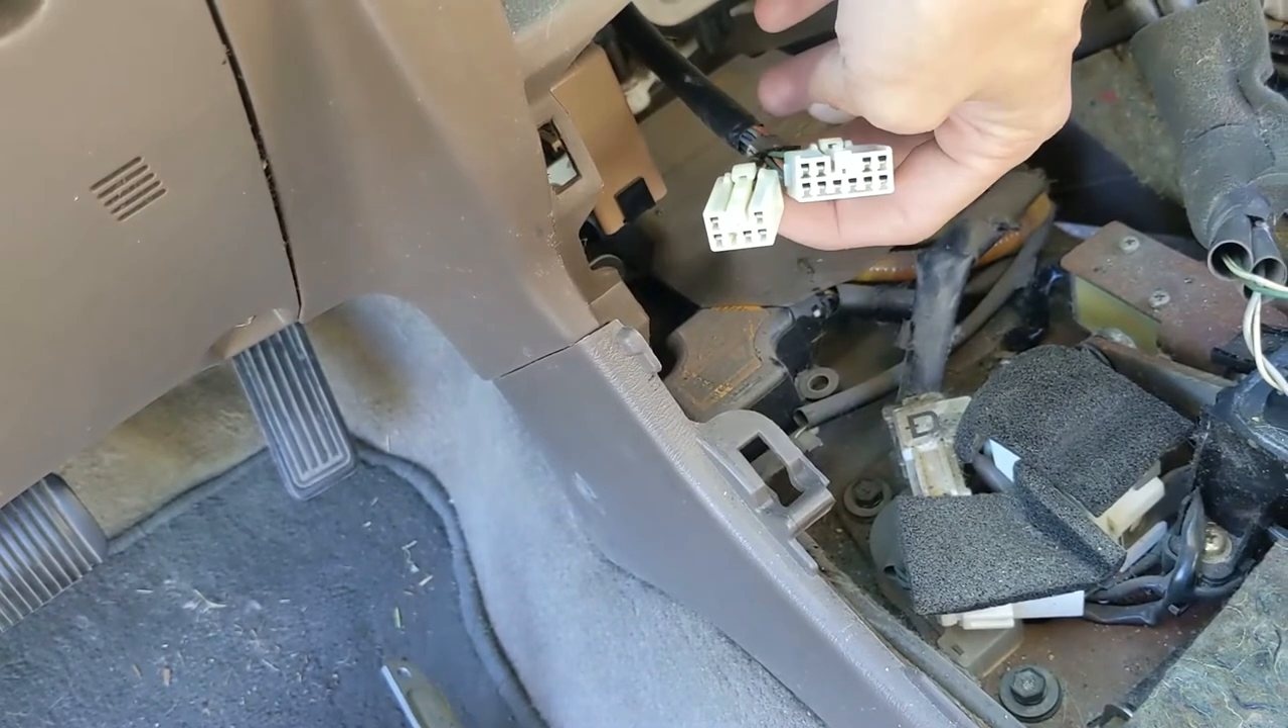And just like that, we have the wires exposed.